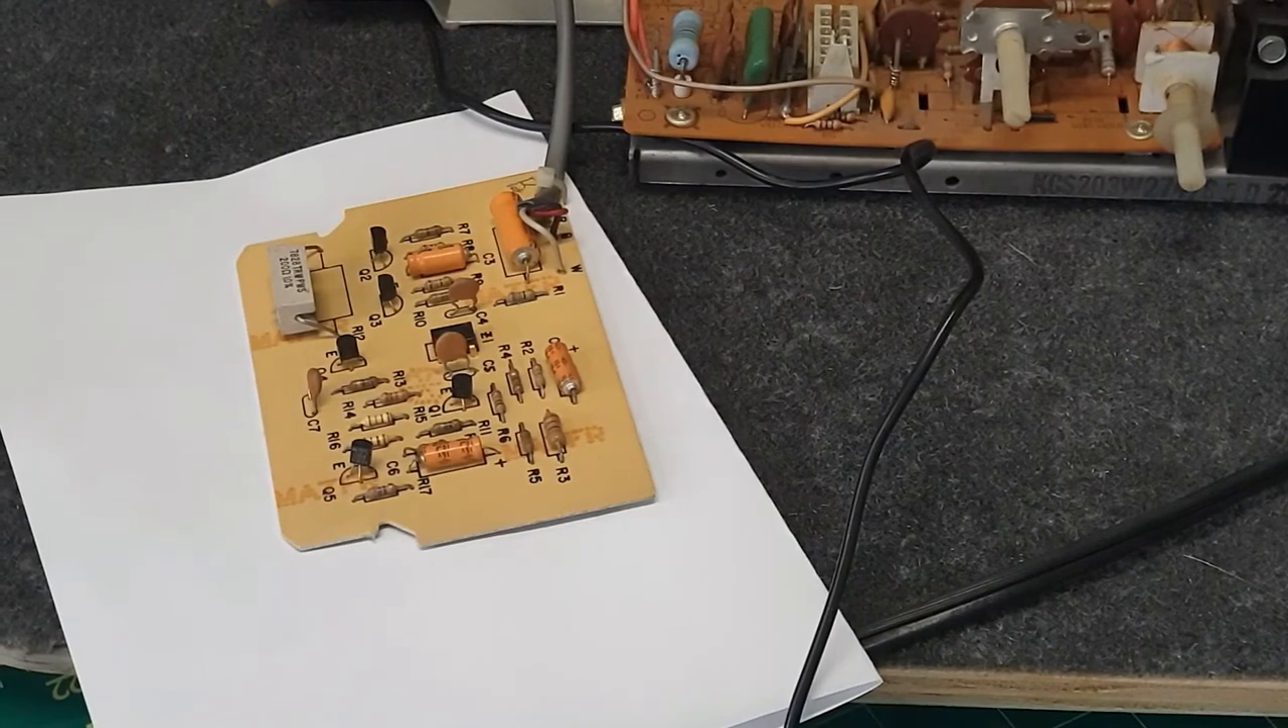As you can see i've taken out the board.